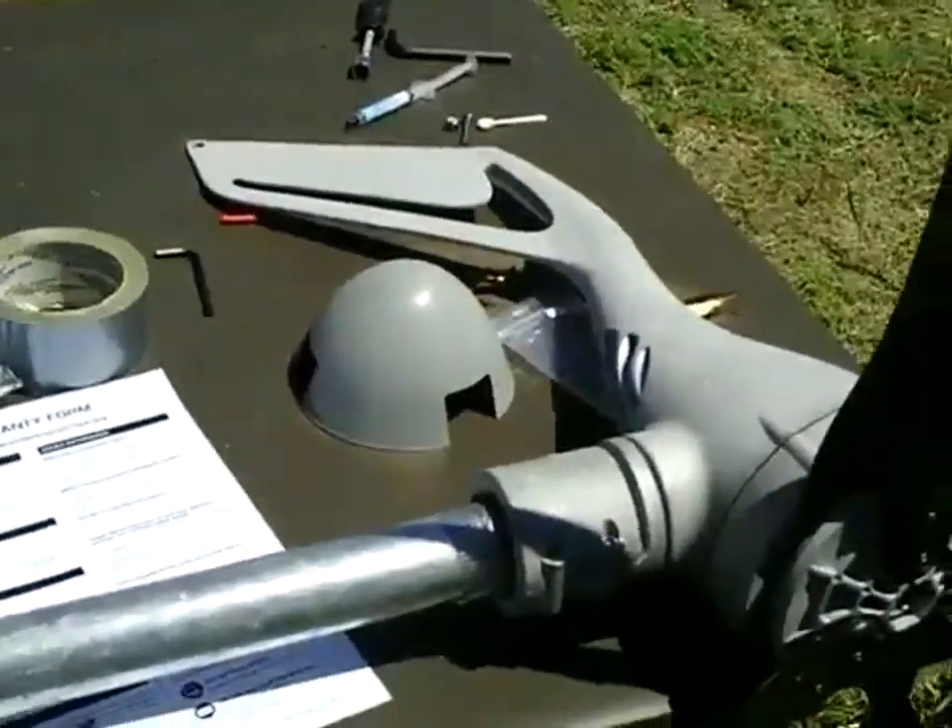We now have this turbine blades and everything on. The only thing I have to do is attach that nose cap right there.